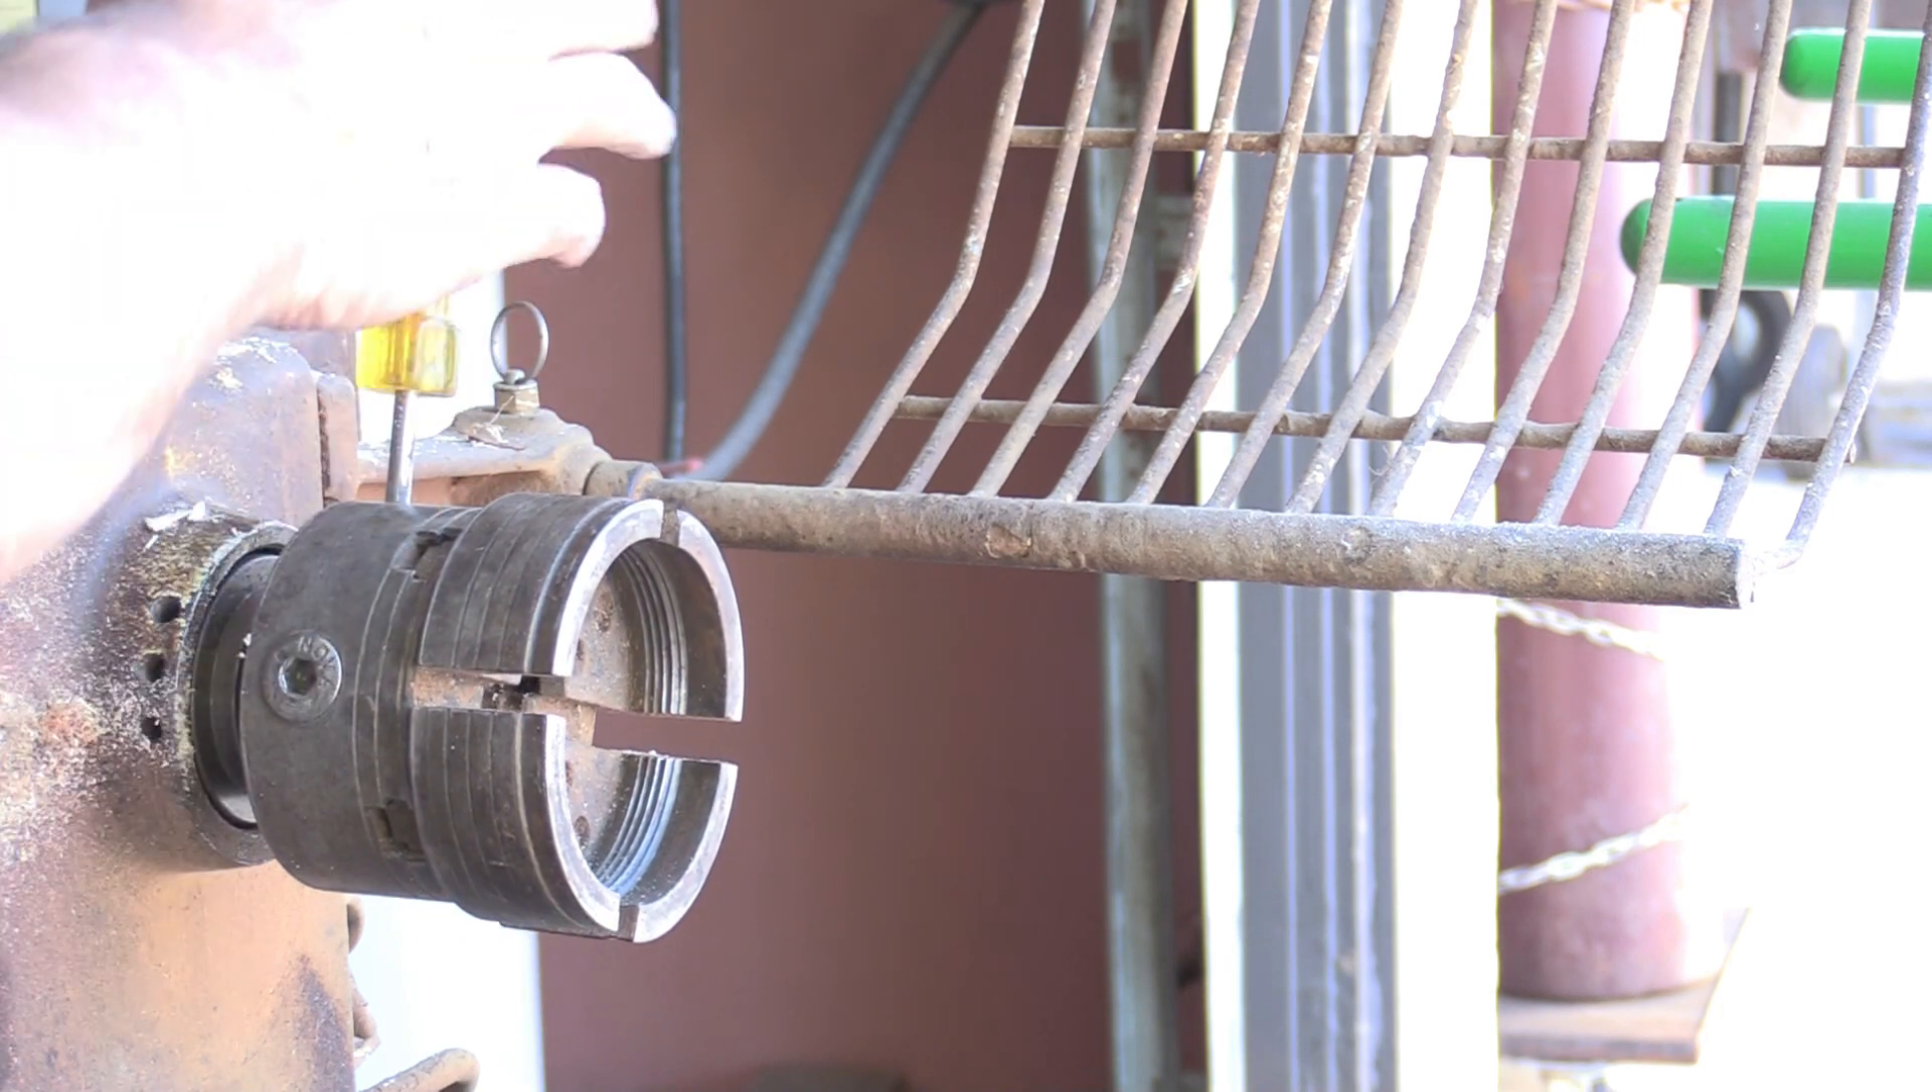So you can see I went ahead and put my chuck on here.